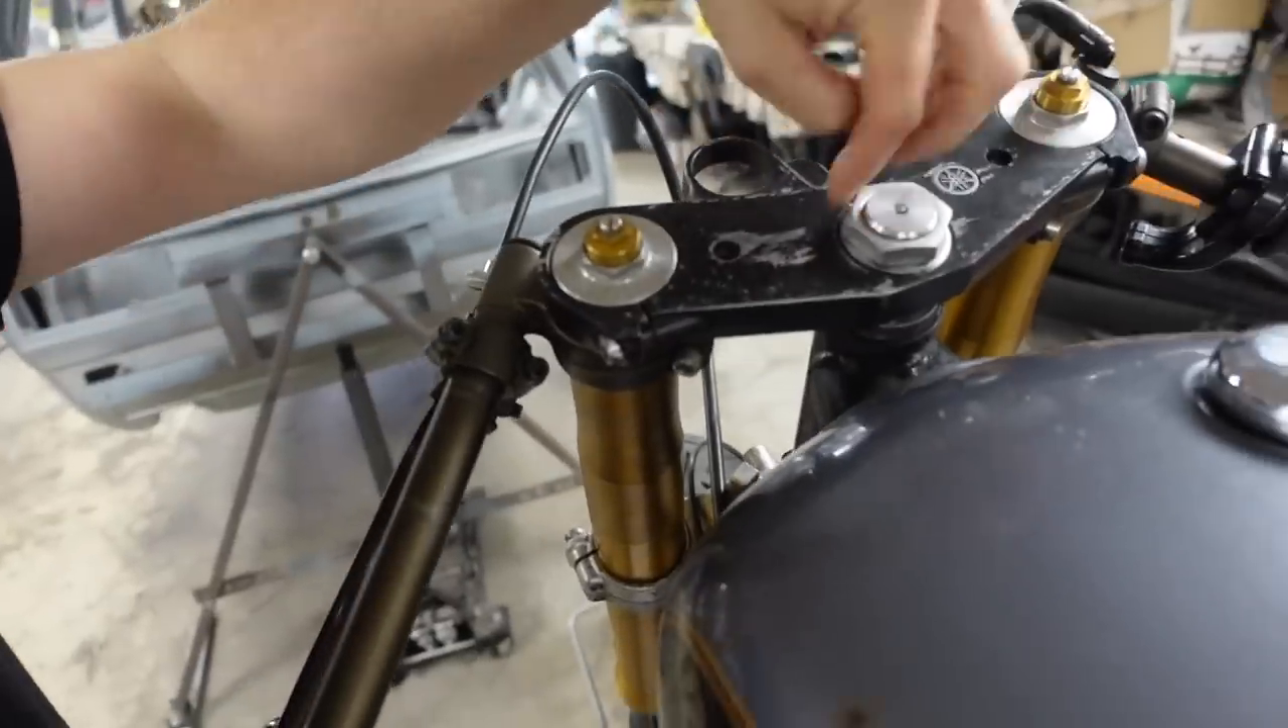Top nut is on.